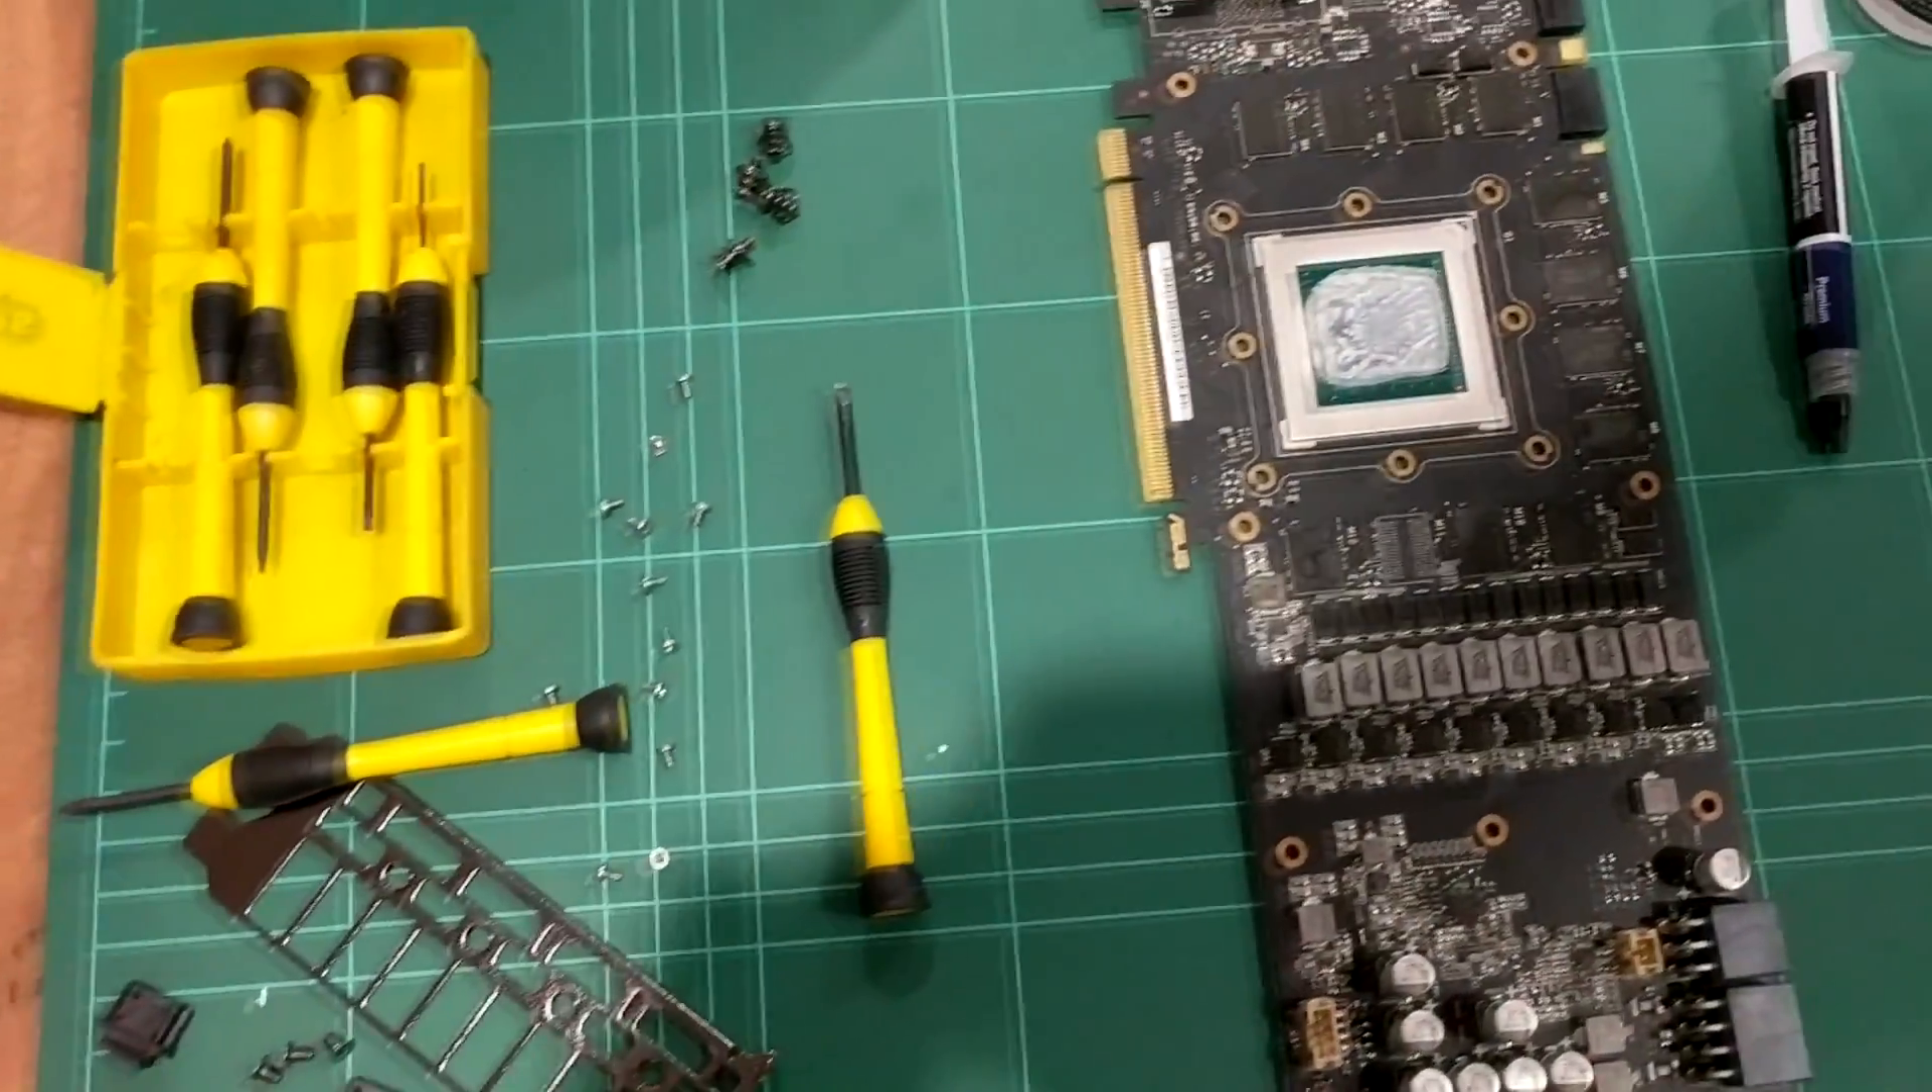Okay so I've taken the GPU out of the computer and separated the halves of it.